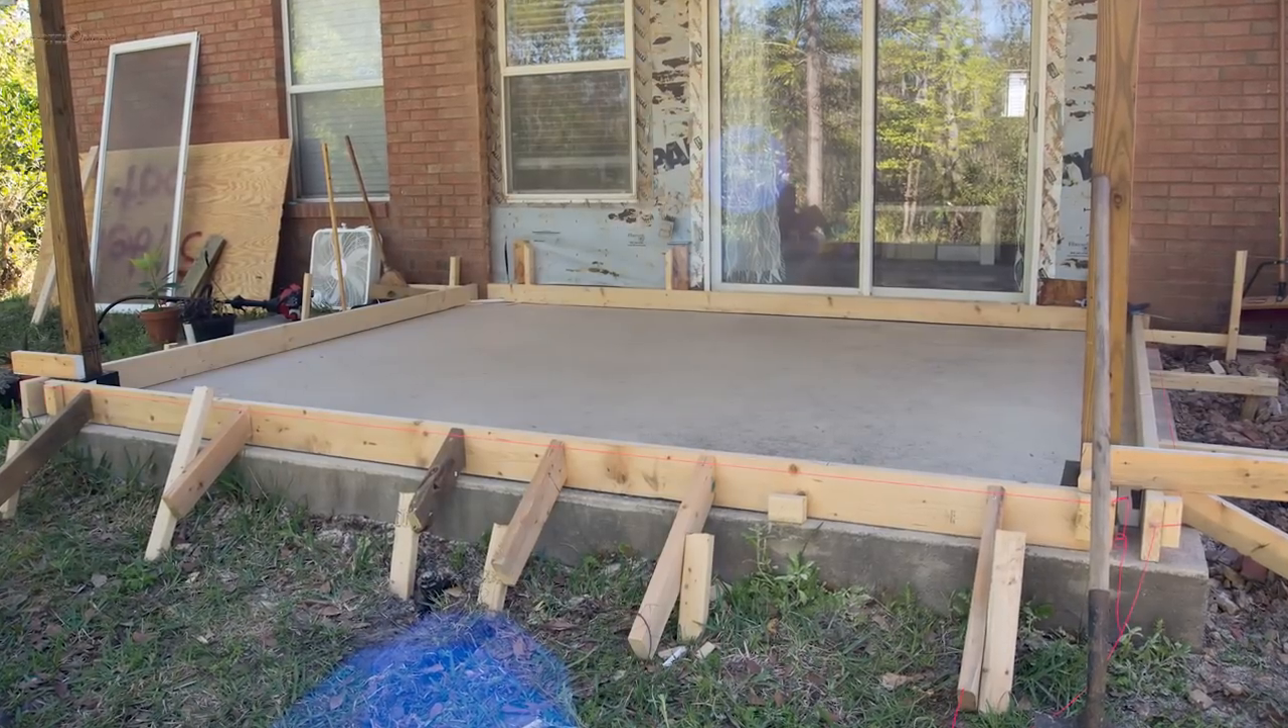And here's a look at all perimeter forms in and secure.